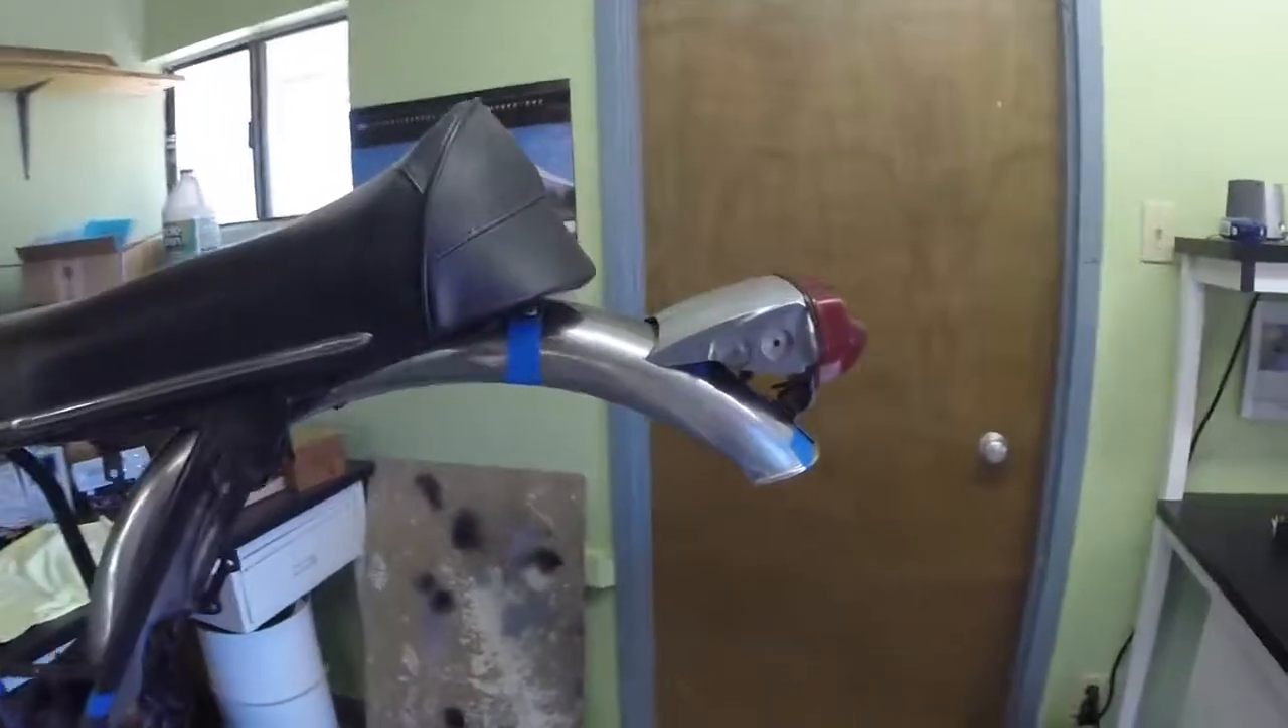Because this uh mudguards a different radius to the original um it doesn't fit properly at the back.